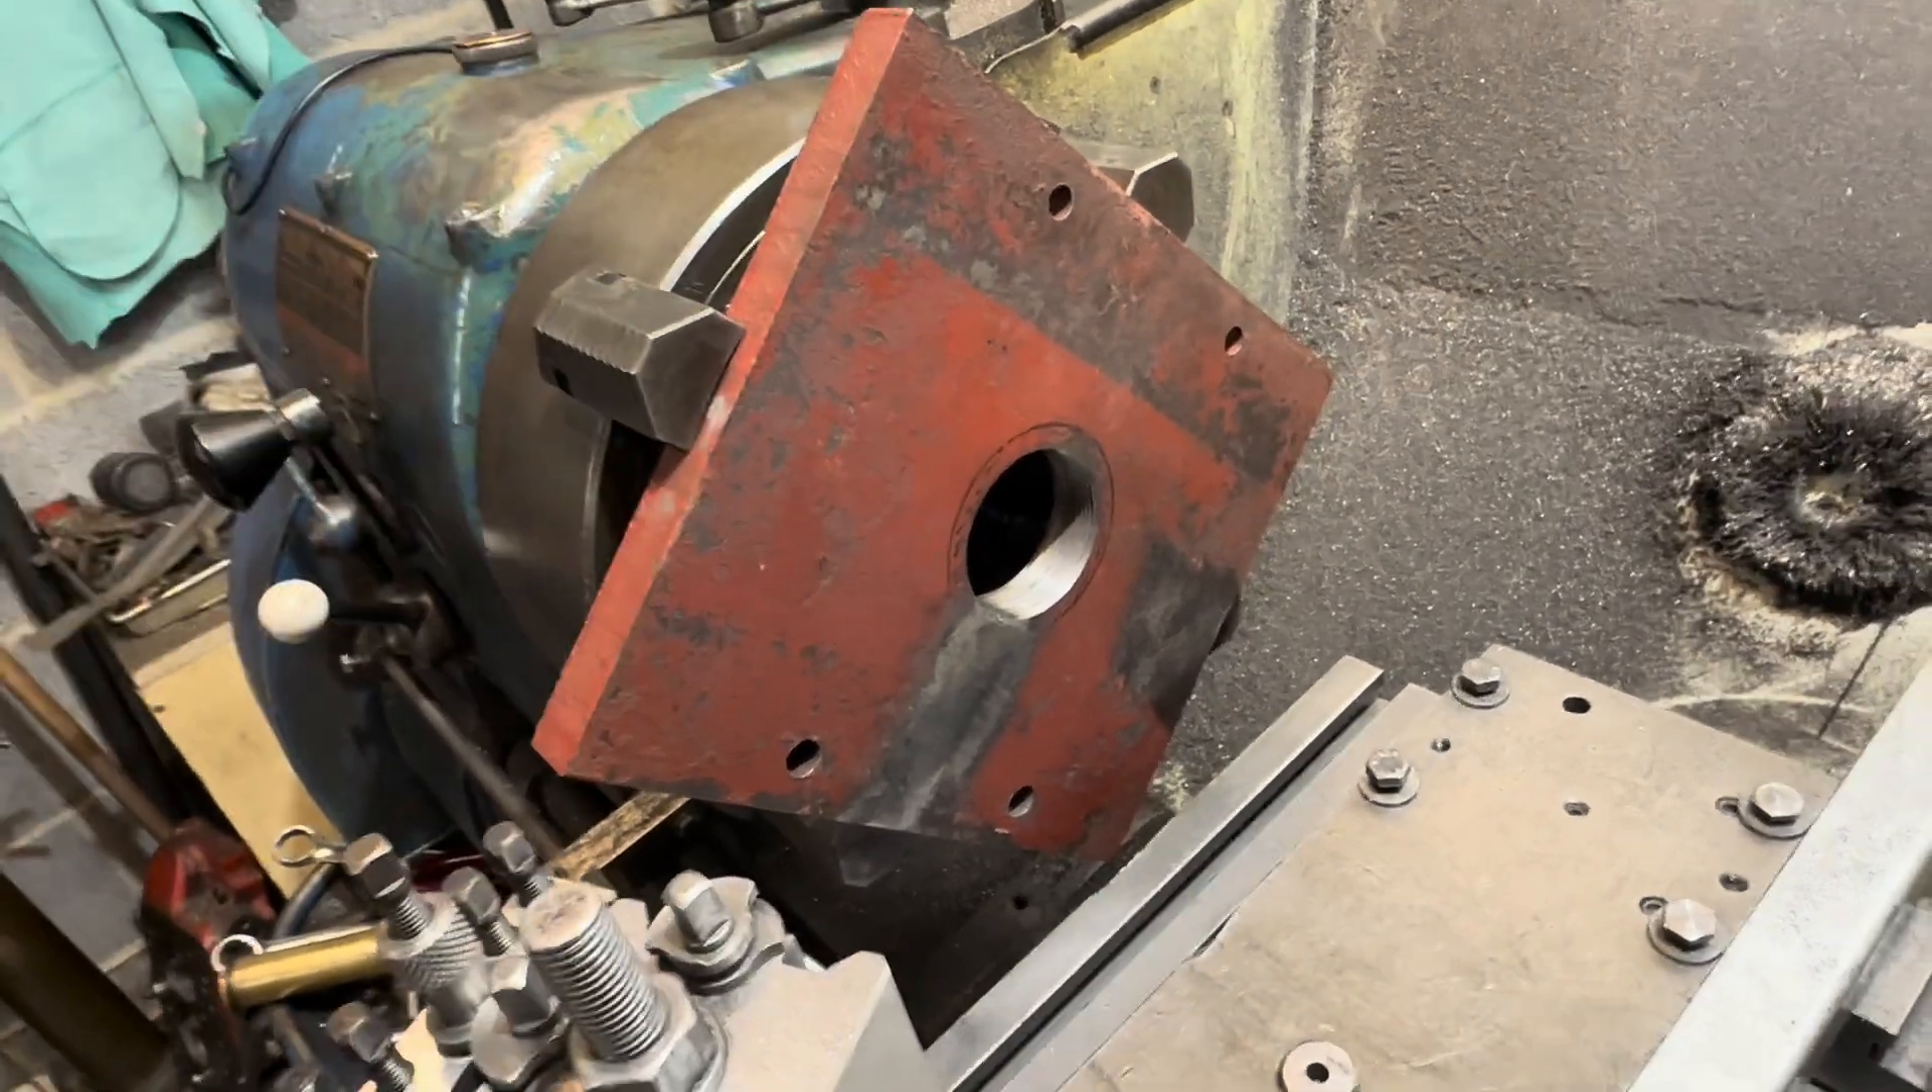As you can see, I've got the plate mounted in the machine.